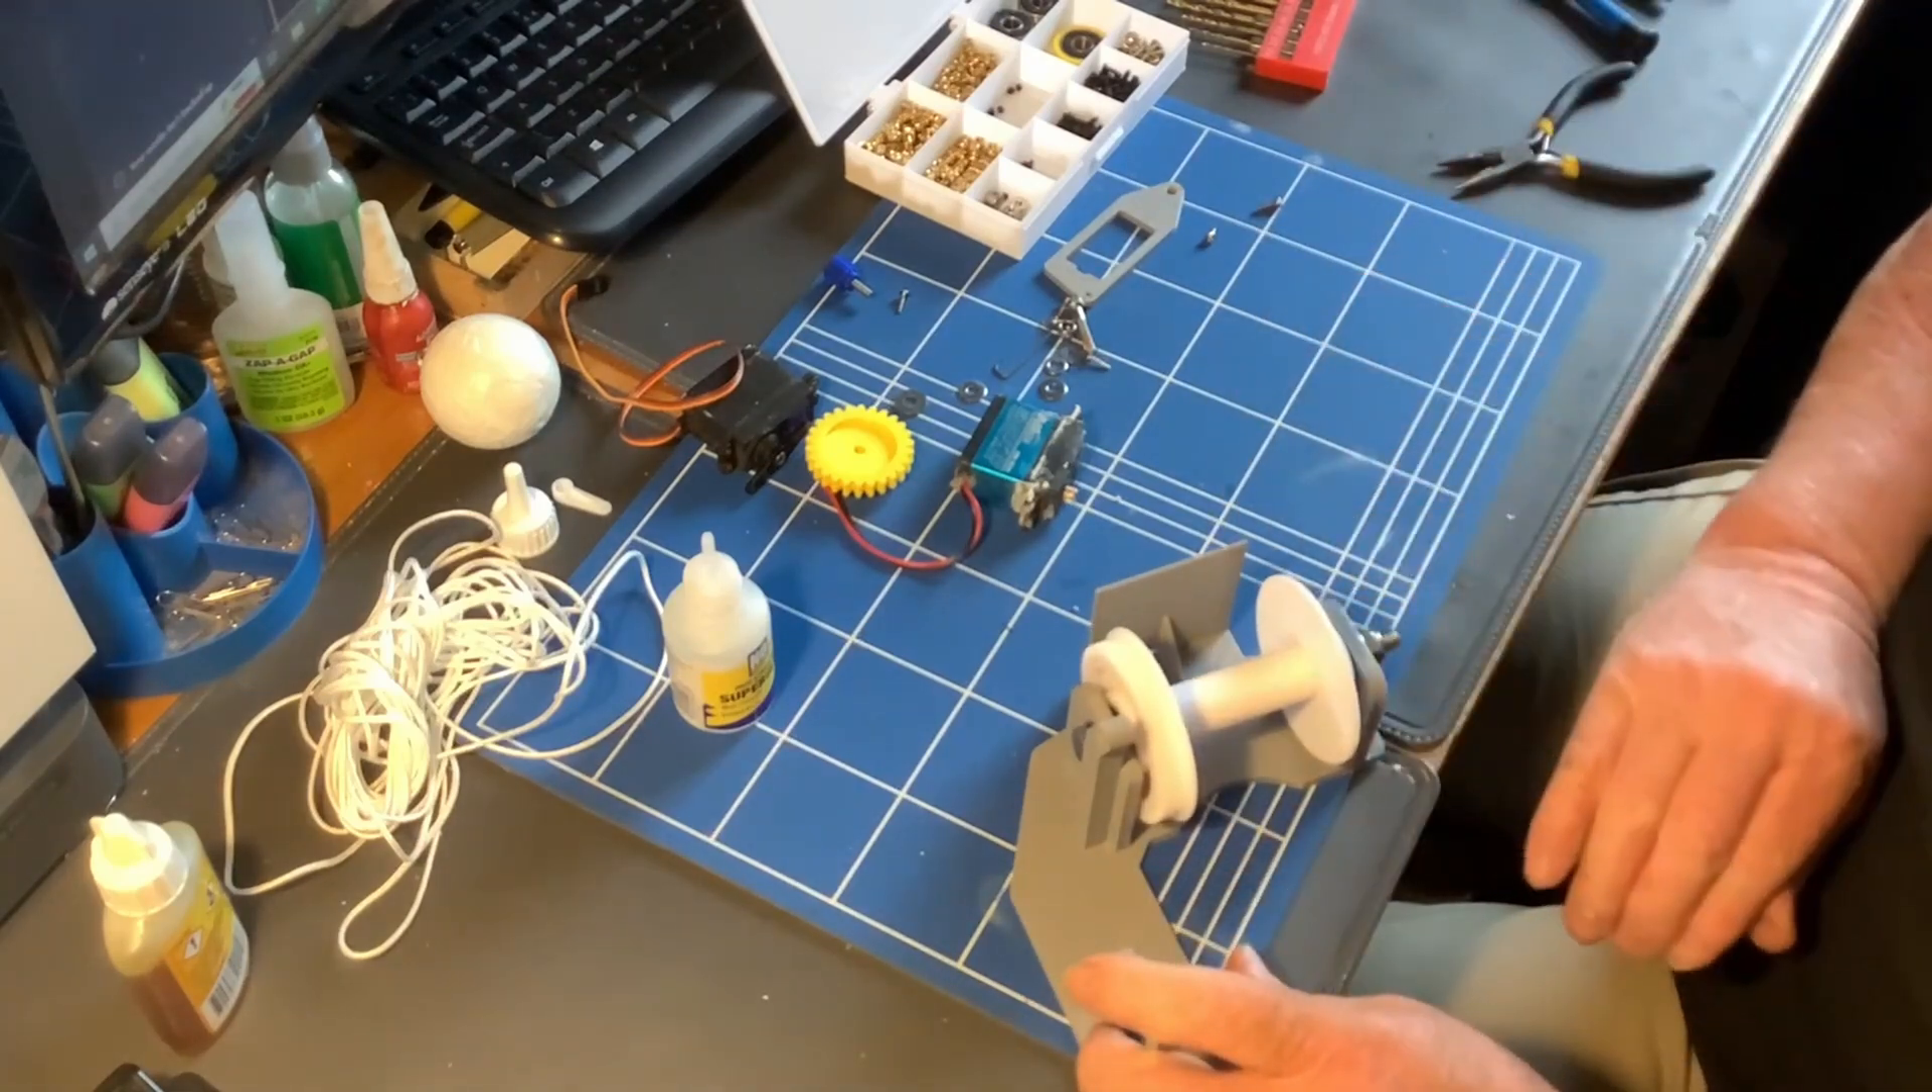So that's the spool in place.